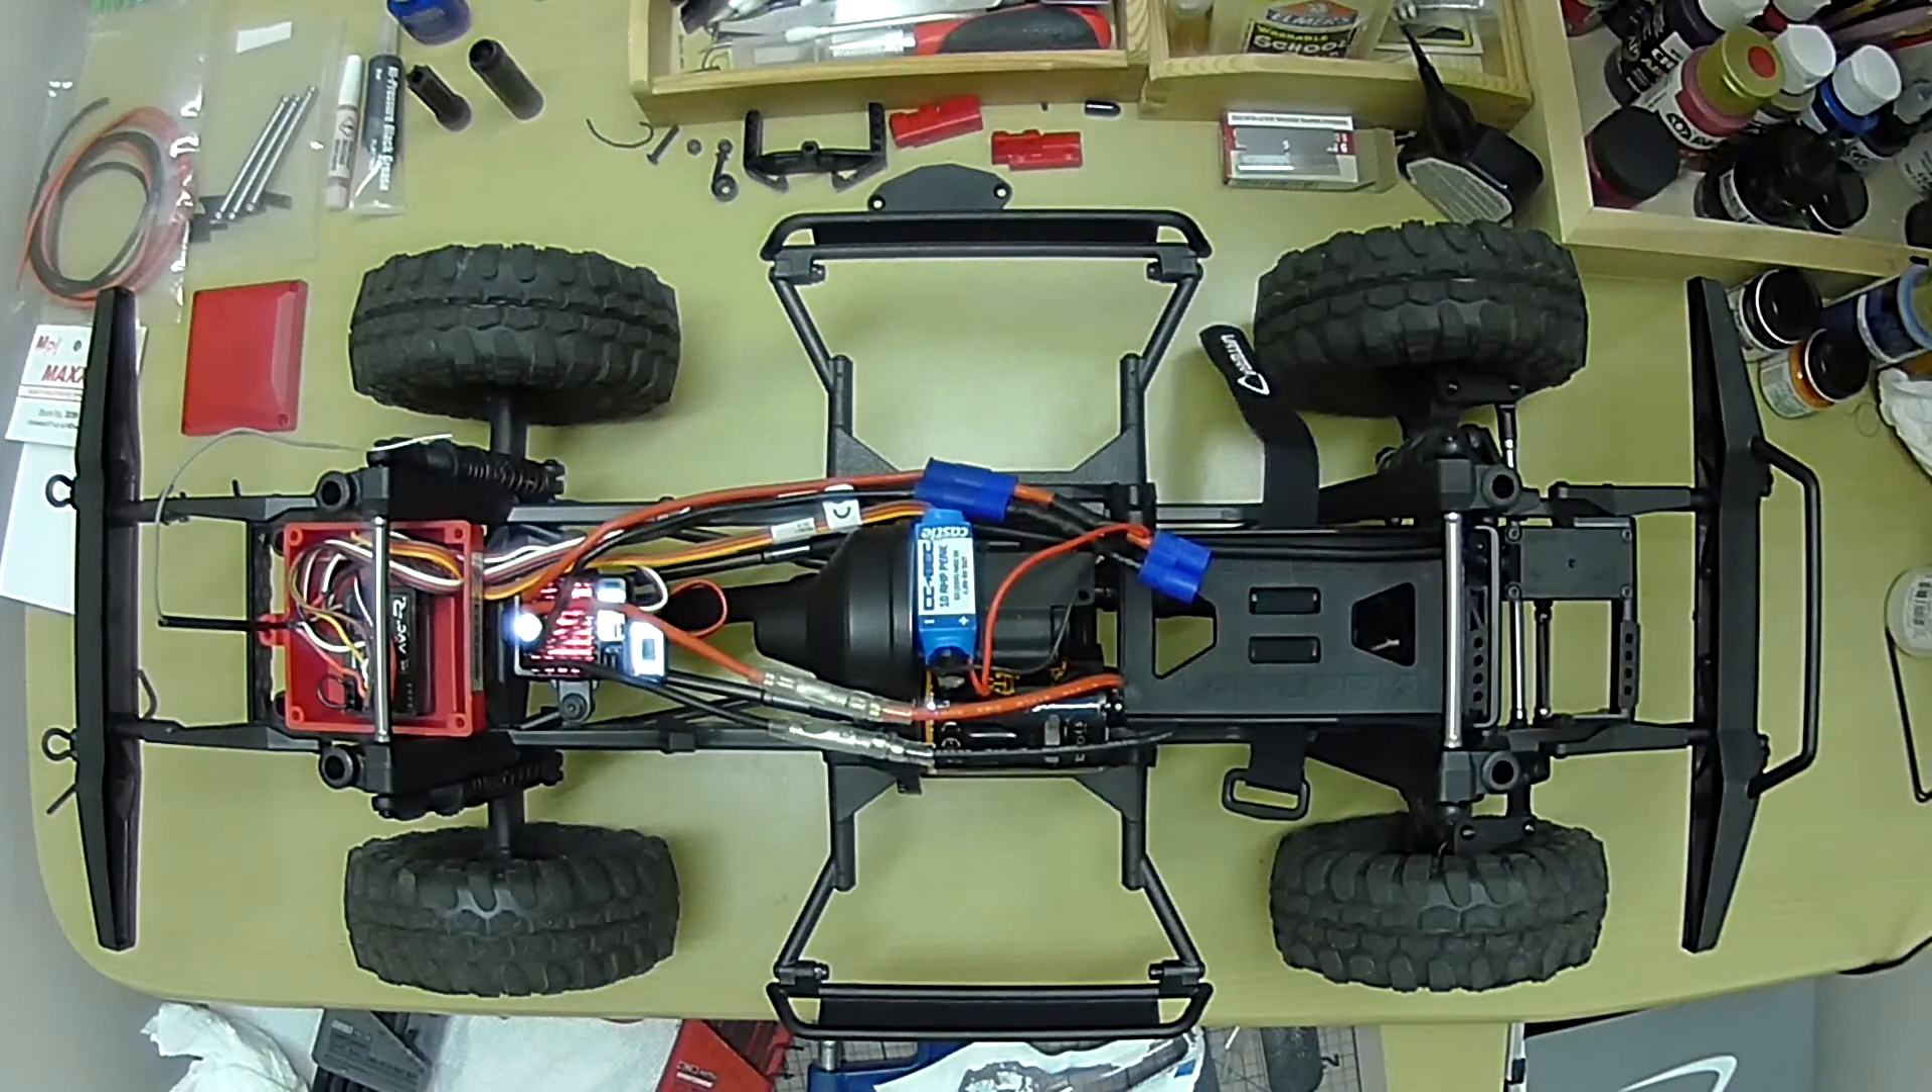I haven't touched the body yet. I've been running it without the body on it just so I can just see if anything's binding.